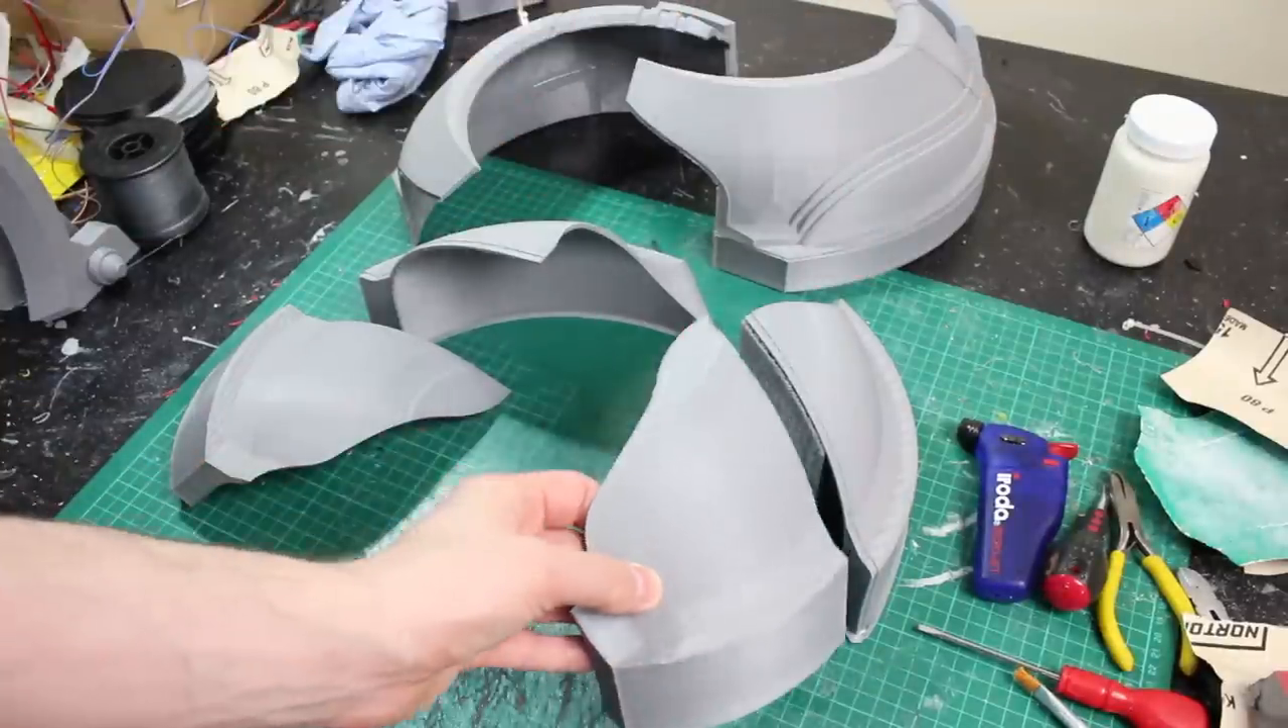I've assembled one half of the shoulder bells here with acetone welds and now we've got the other half to put on.